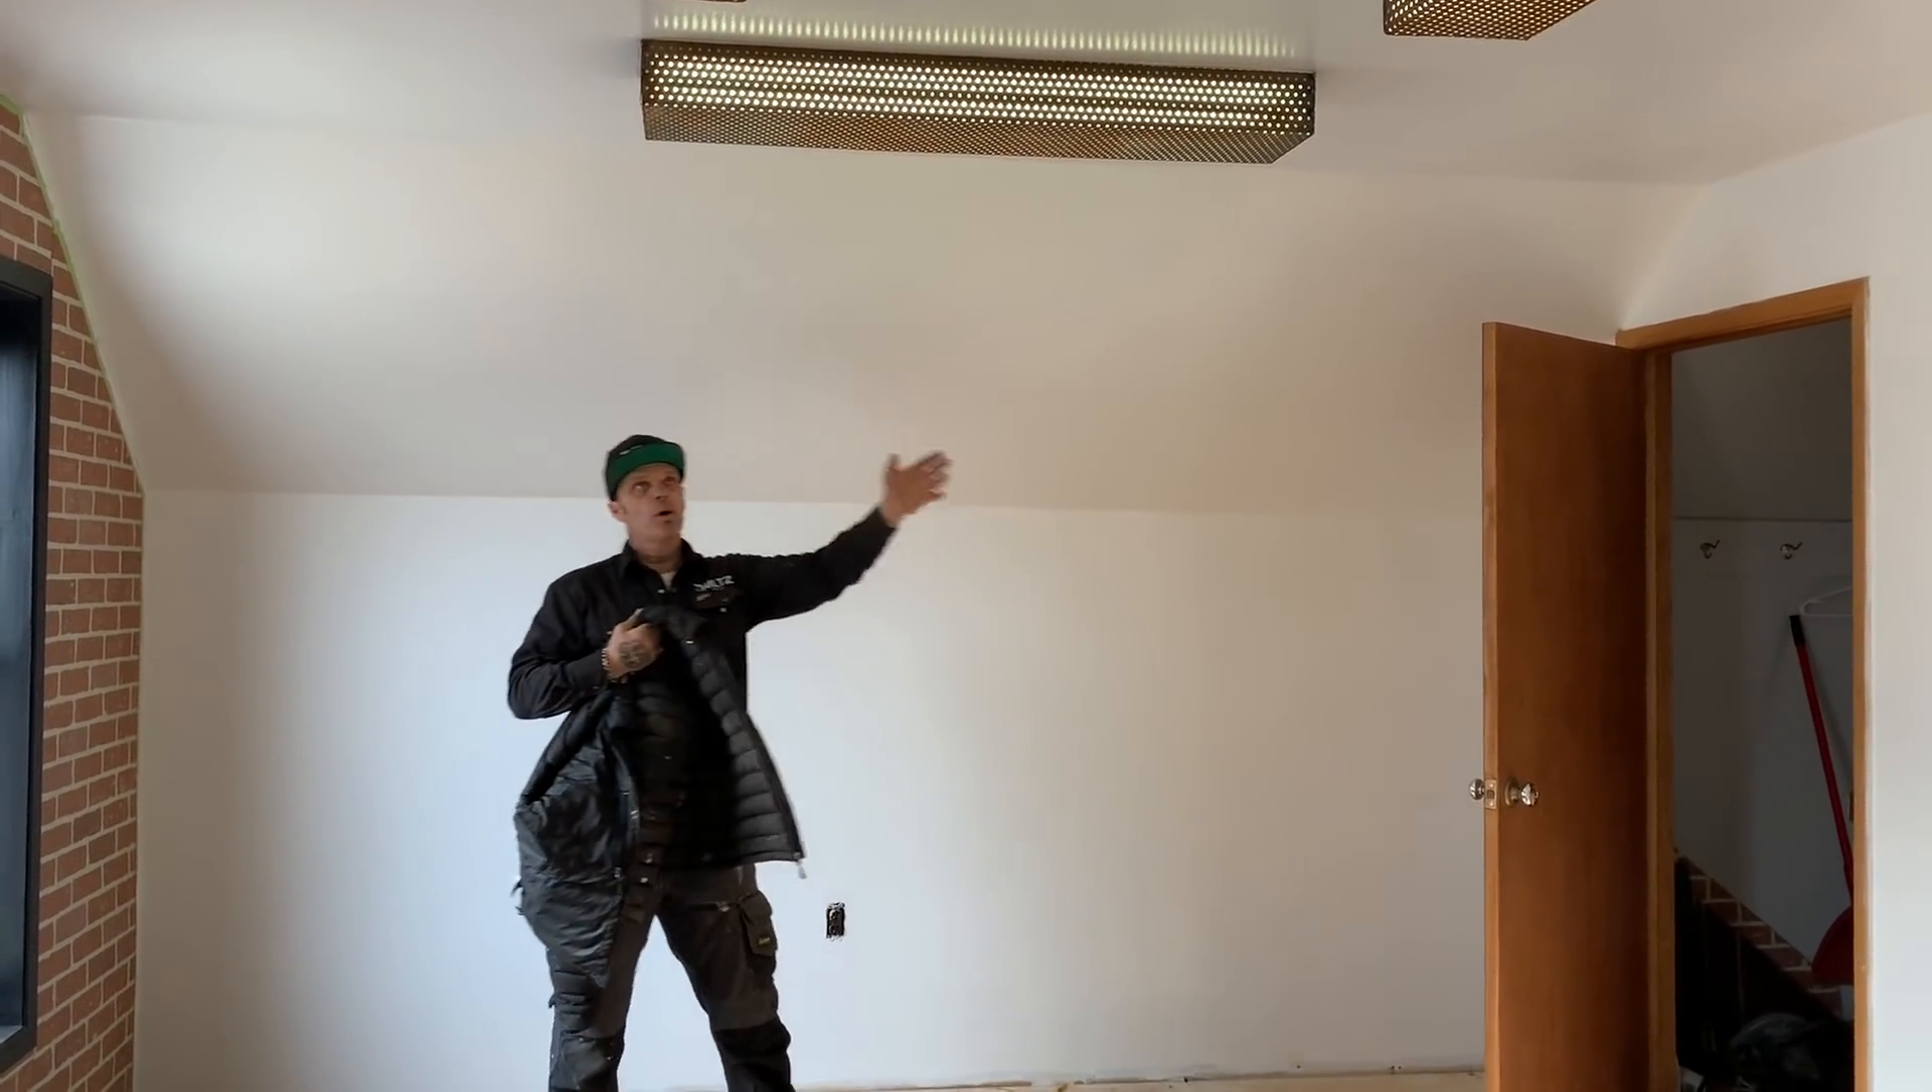Uh so now i've got the light fixtures done in this room.